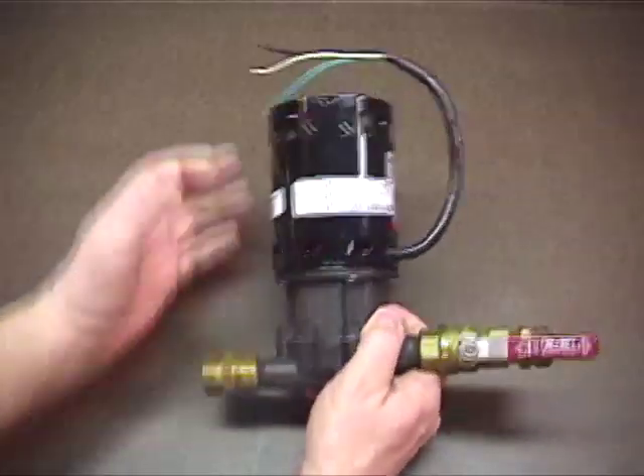This is a March 809 pump. Already has the fittings on from my last enclosure project.